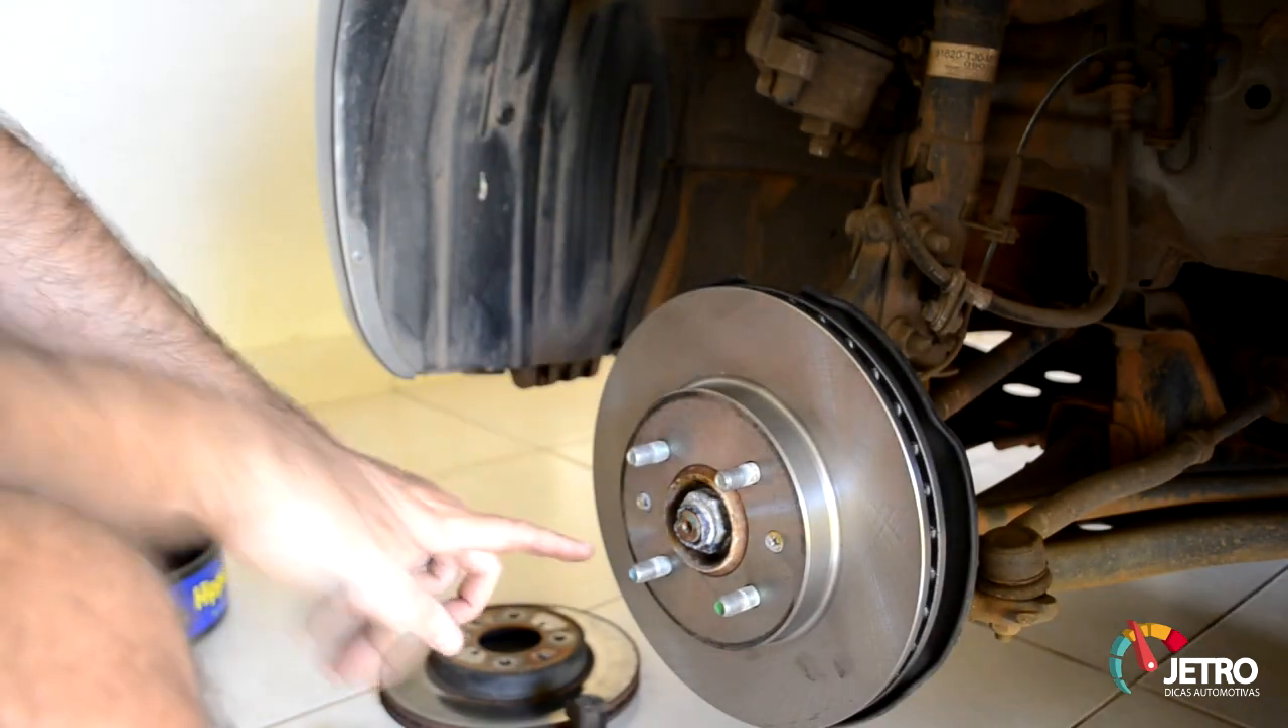Então botamos disco no lugar aqui pessoal.